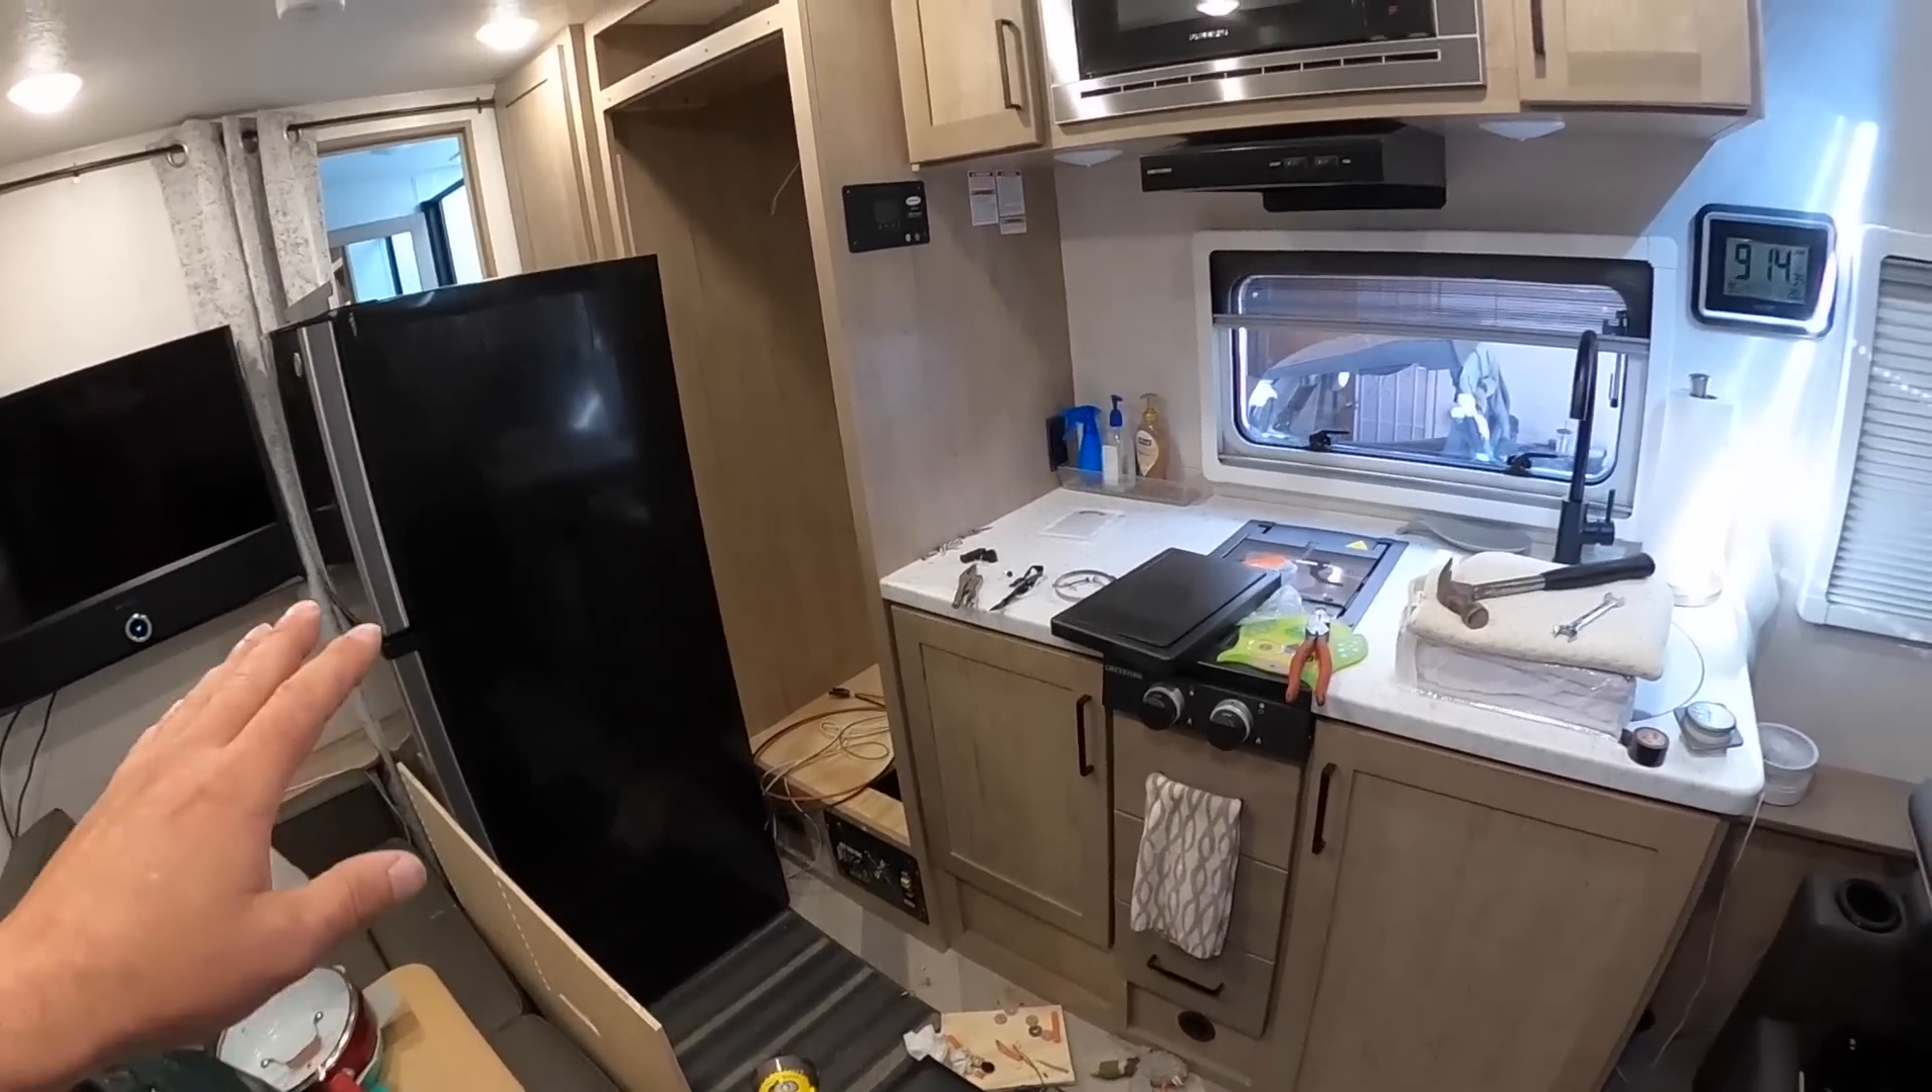First we'll turn this off well we're not a hundred percent done i still have to put the fridge back.